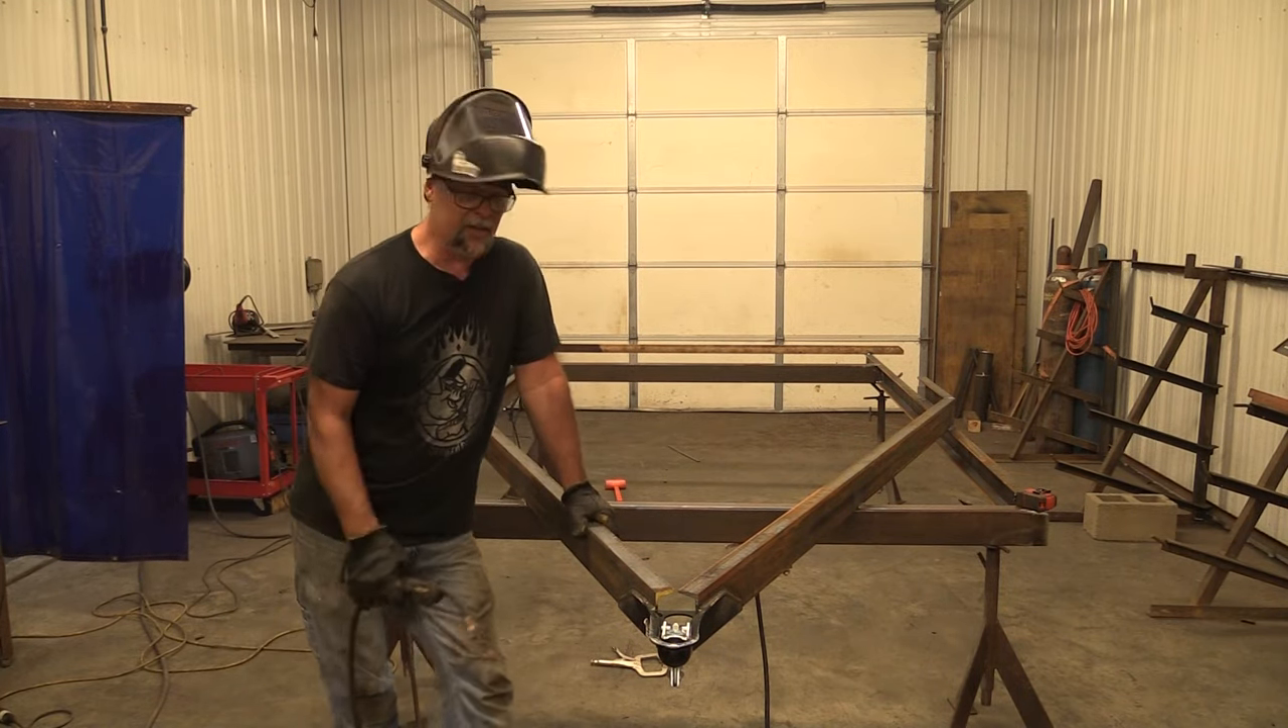So we got our coupler welded on. We got our tongue mounted to the trailer.